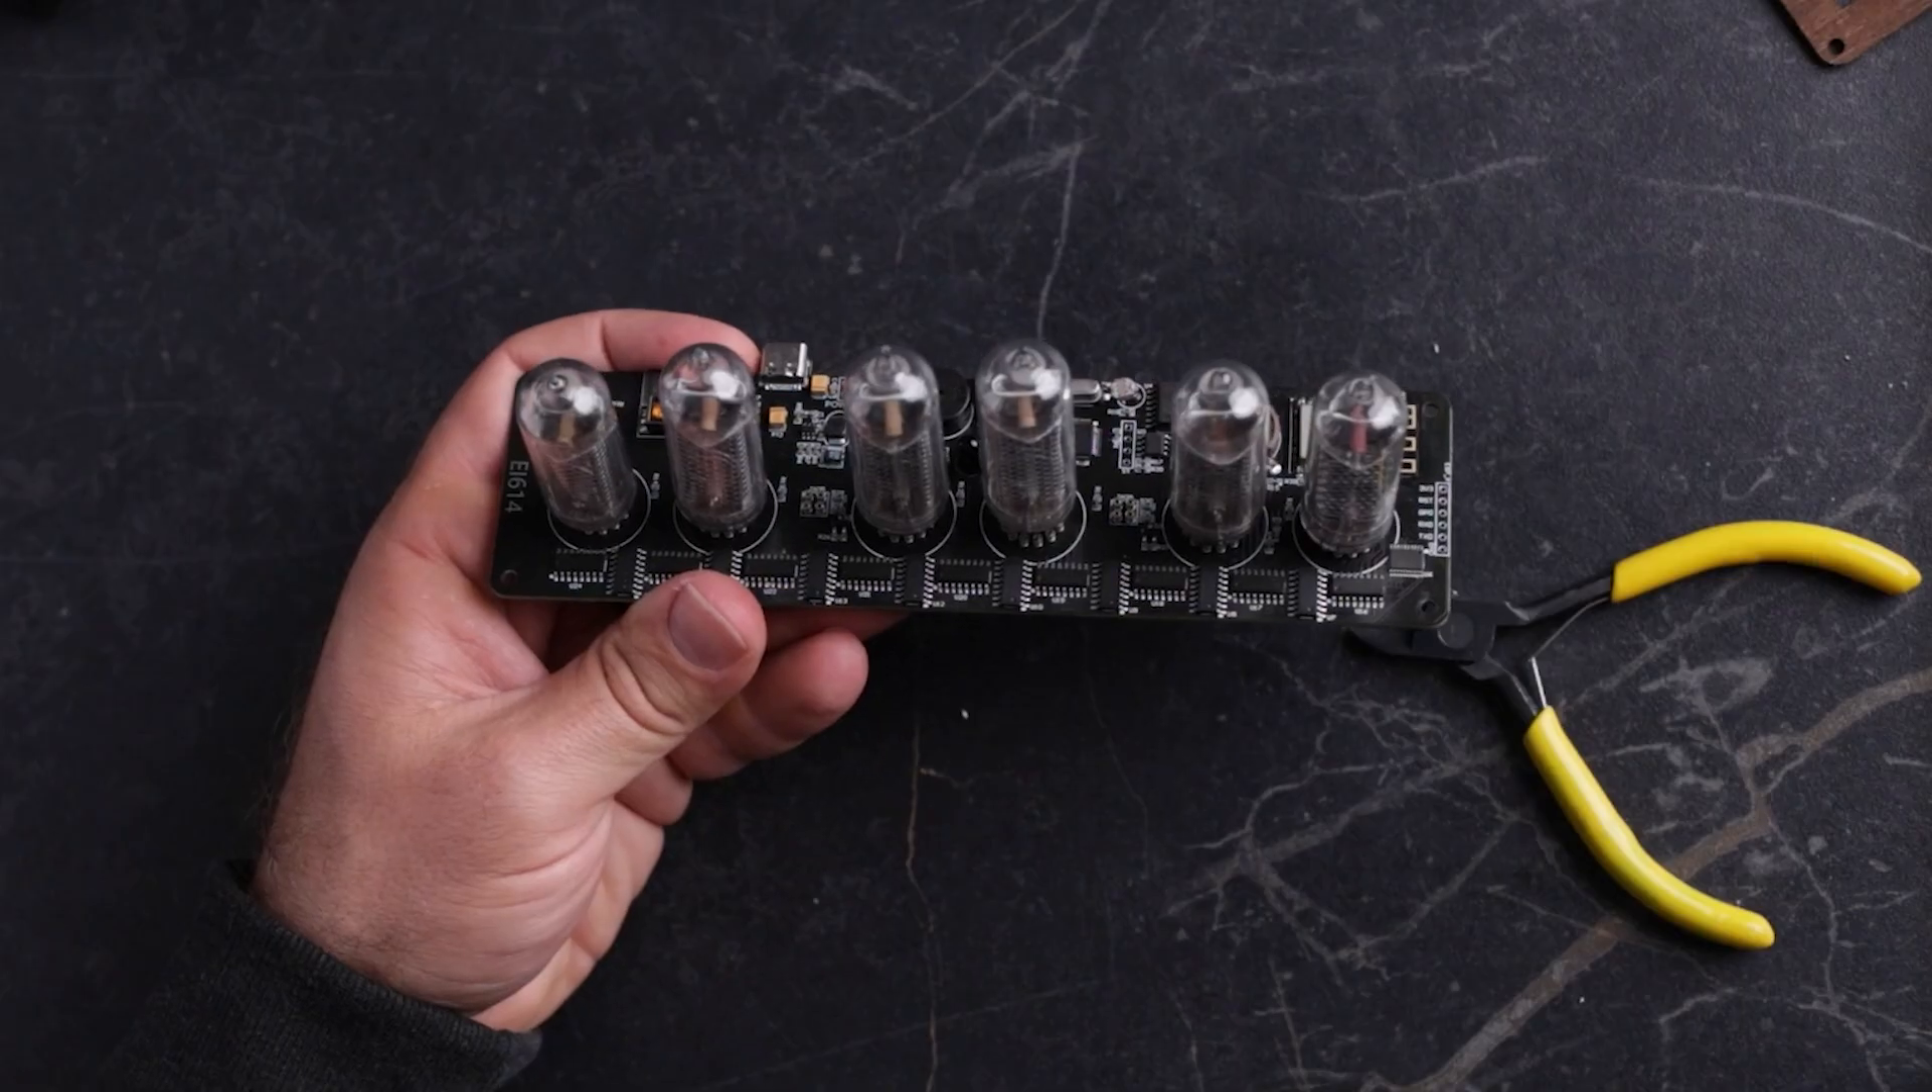So all six tubes are installed.